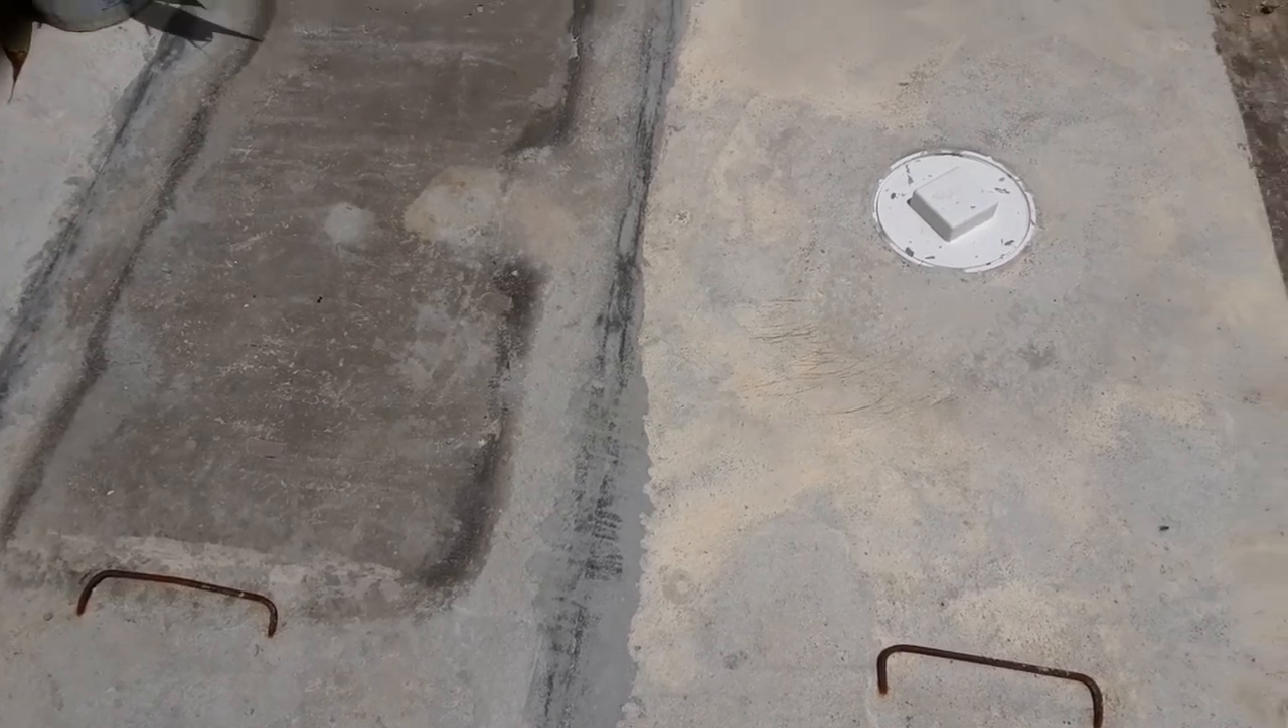So, this is the end result of our refurbishment of a 25-year-old septic tank. So, we made the concrete slab covers, we placed them on there.